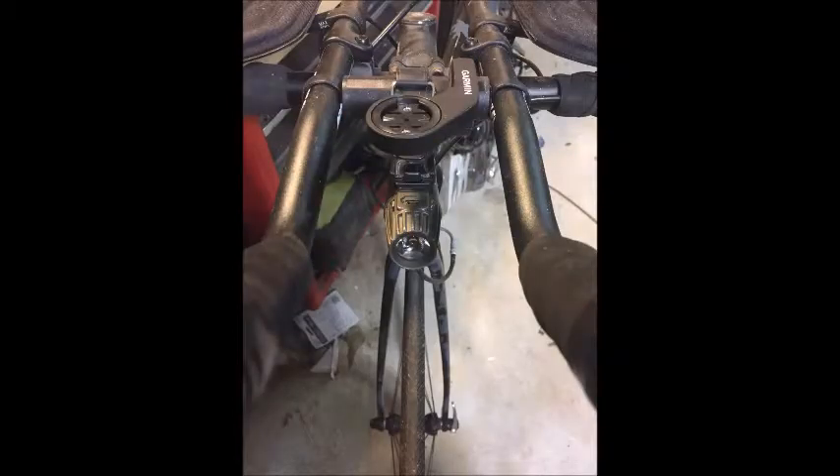Then I'm going to install my computer mount. You can see it's all in line with the uh the wheel there.